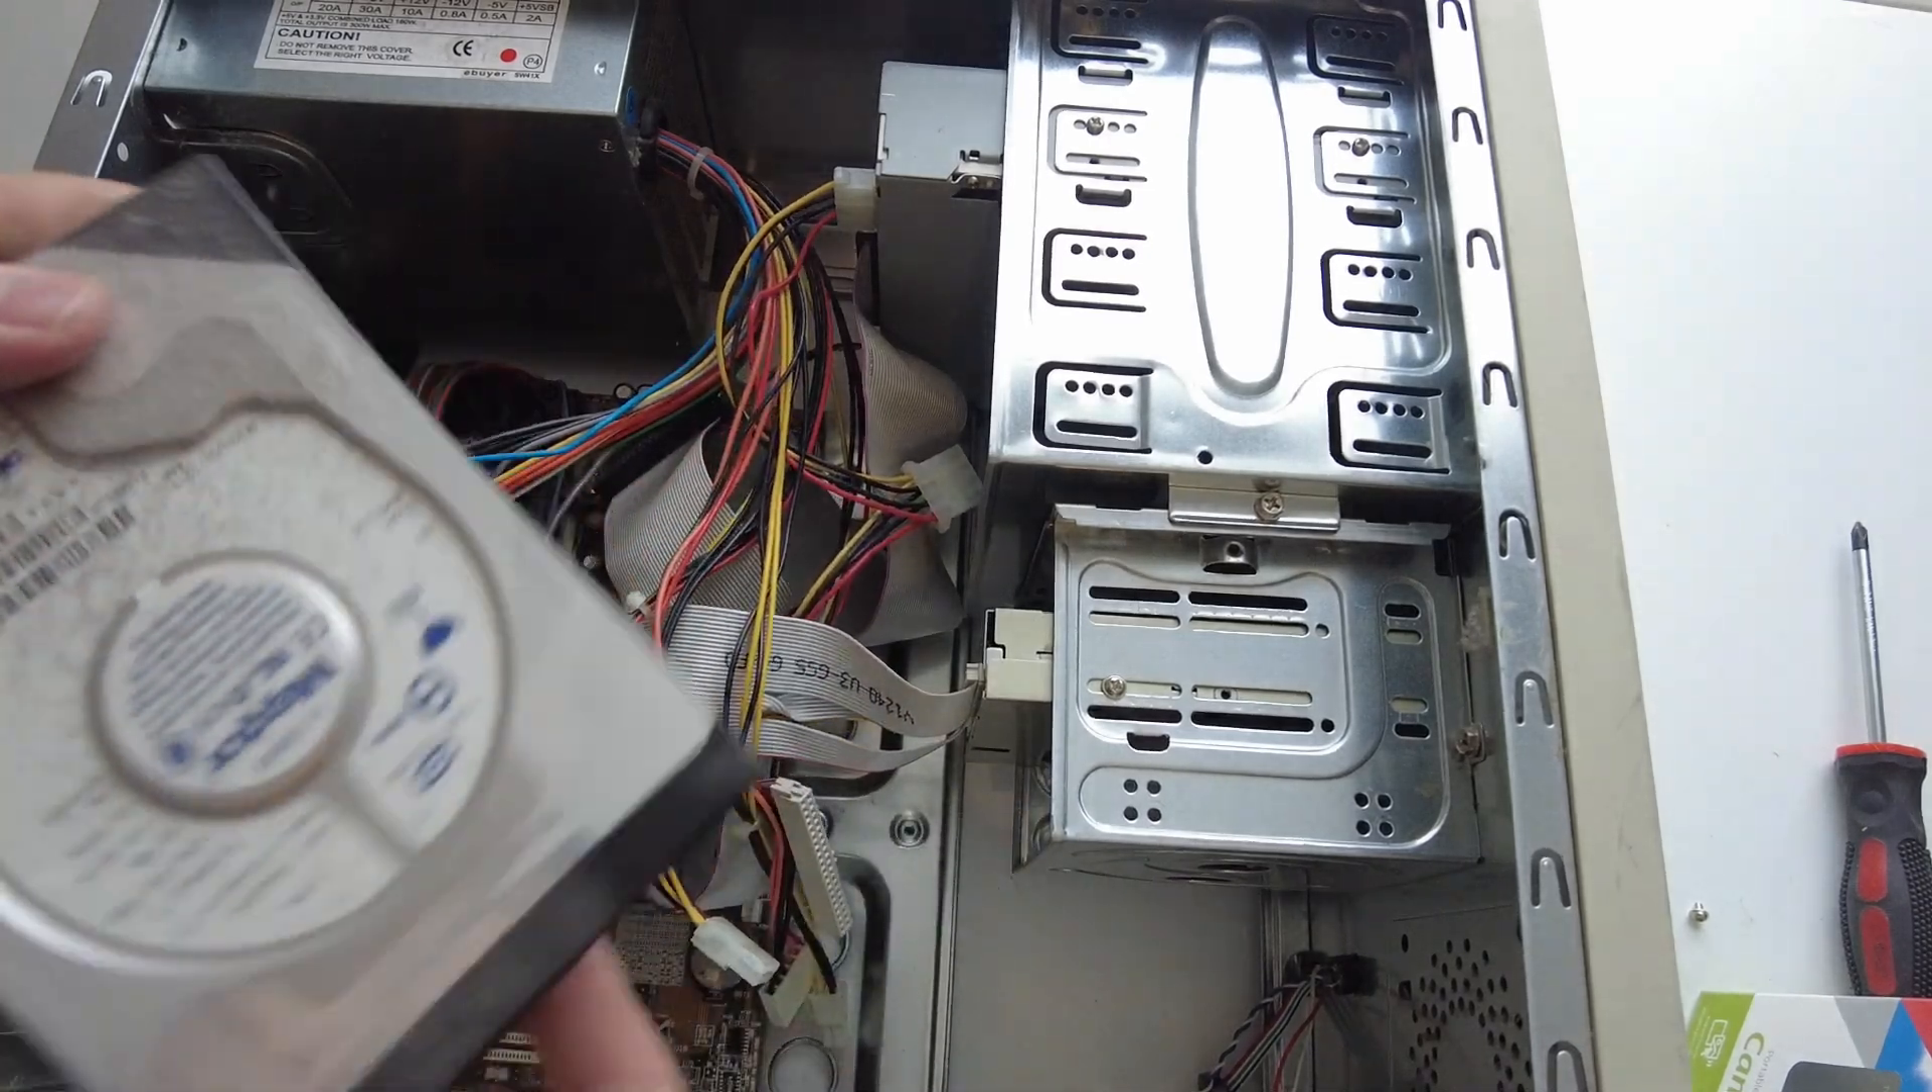And now we've successfully extracted this hard drive.